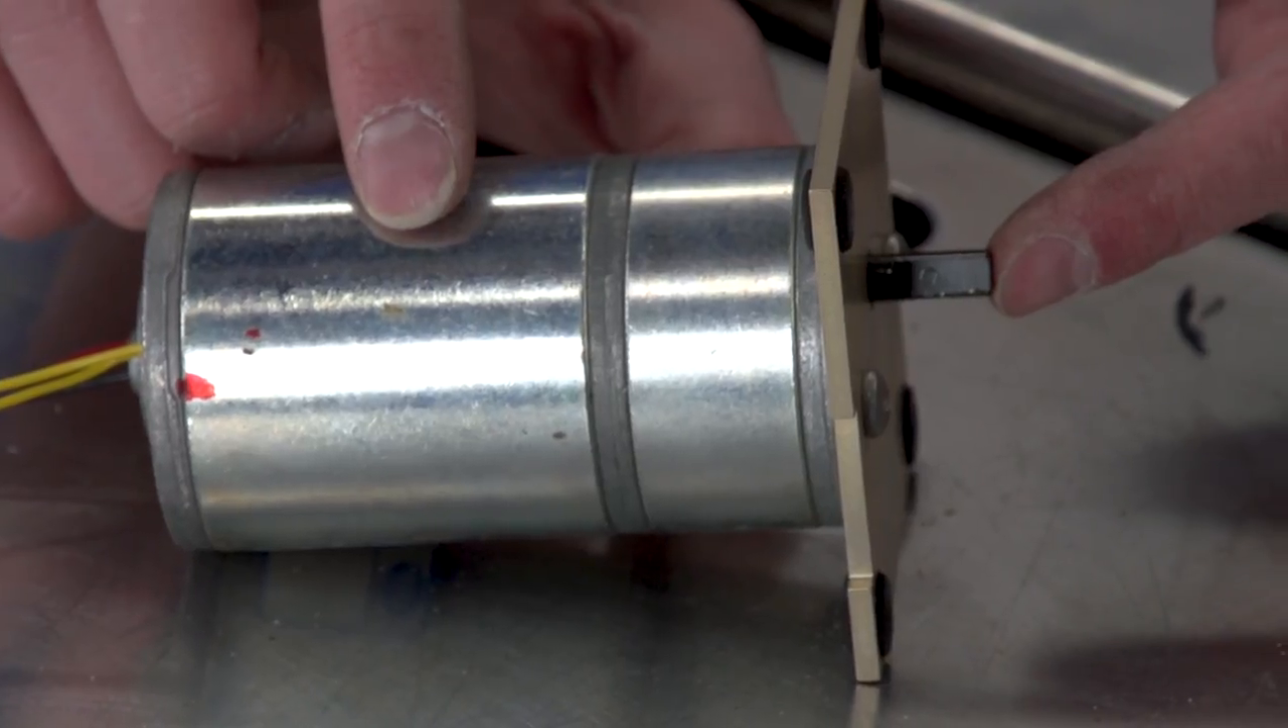See how the outer diameter of the motor doesn't line up concentrically with the output shaft?